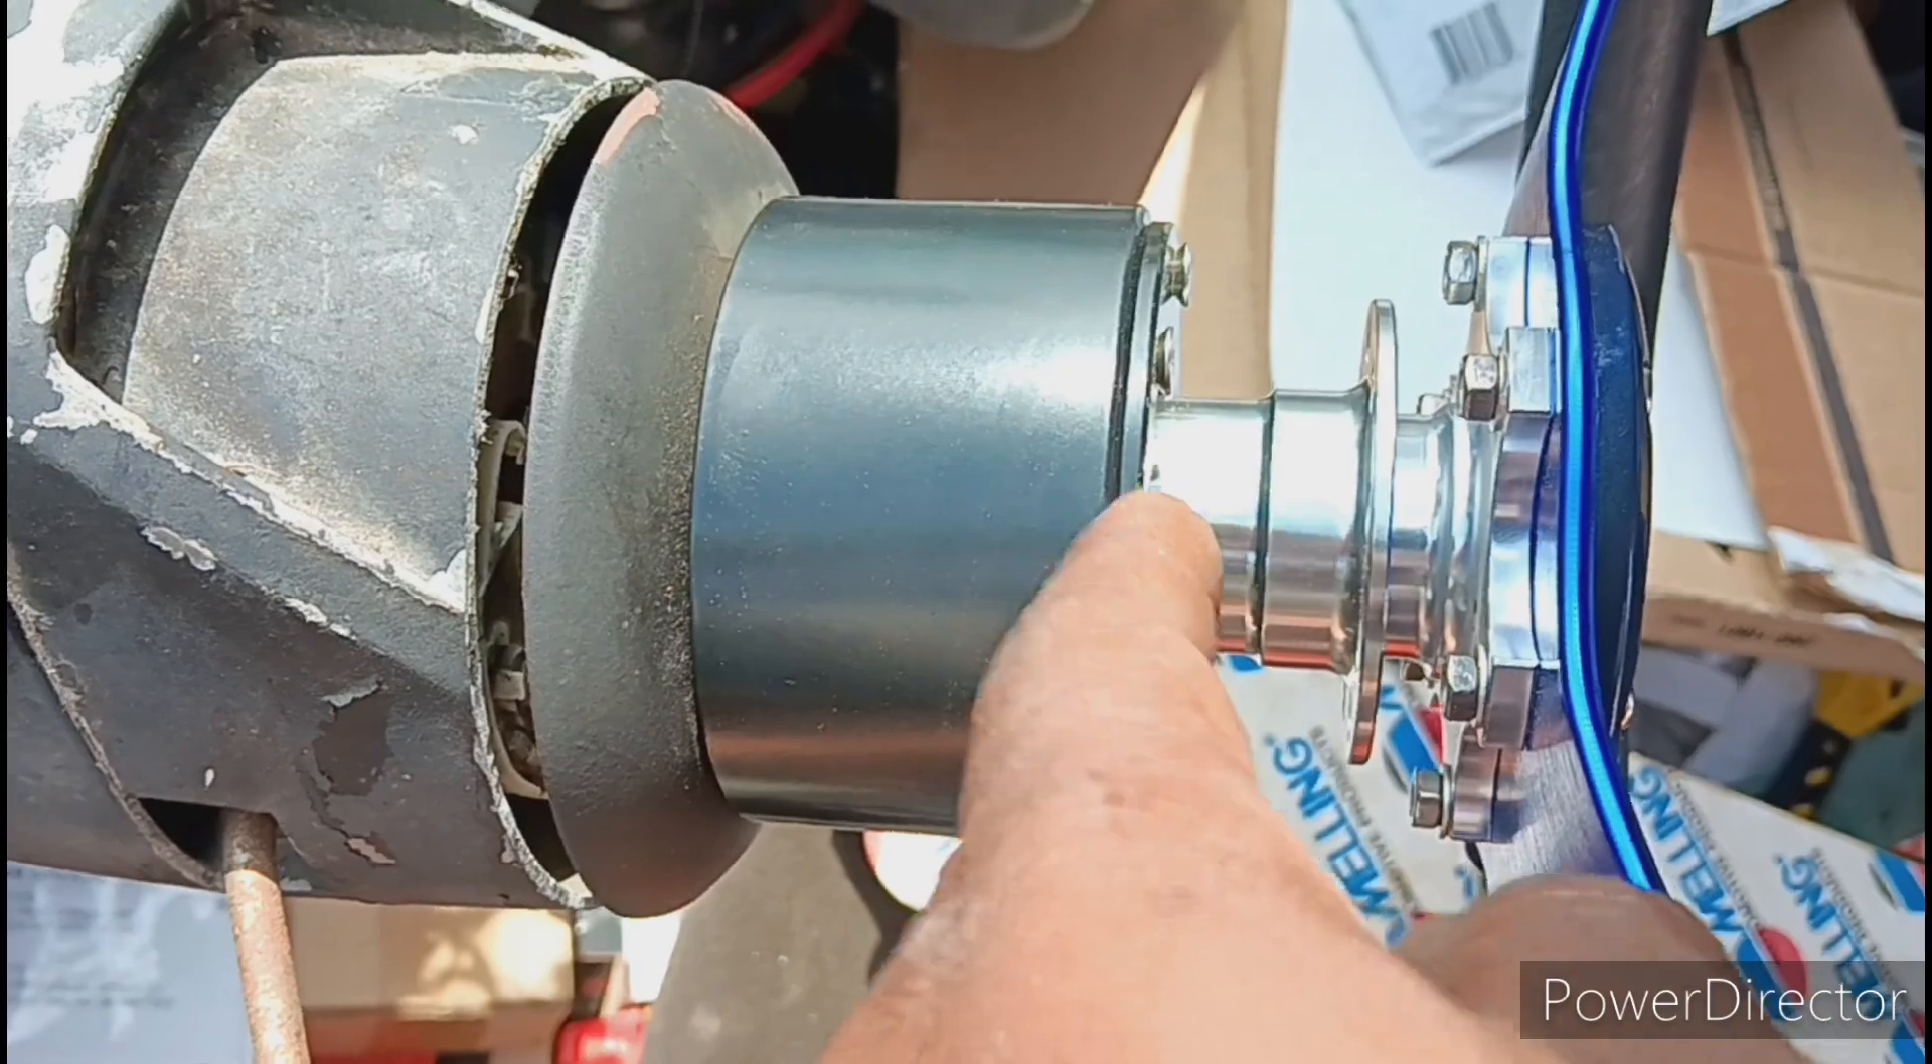The spacer is on. It fit. As you can see, there's no gap now. All the screws tightened up.